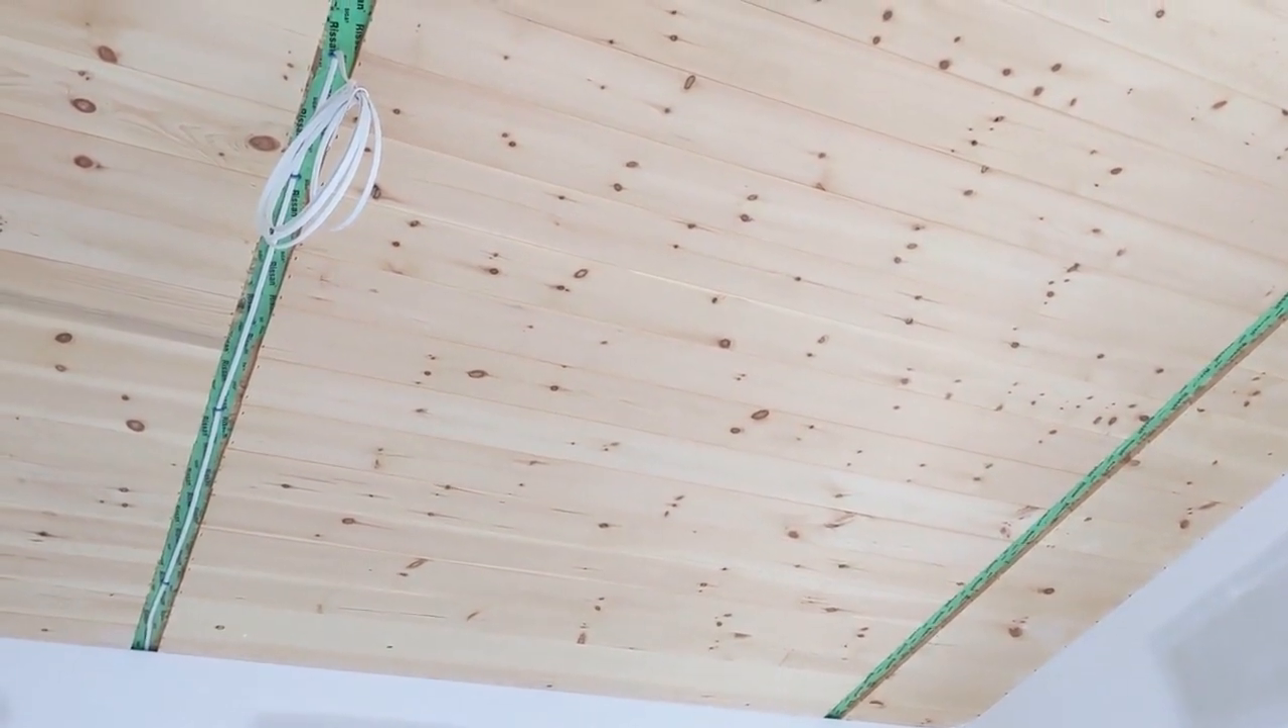So here you can see how the electricians have used that seam between the roof panels for a wiring chase. And those channels will get covered with wooden battens, trim battens.